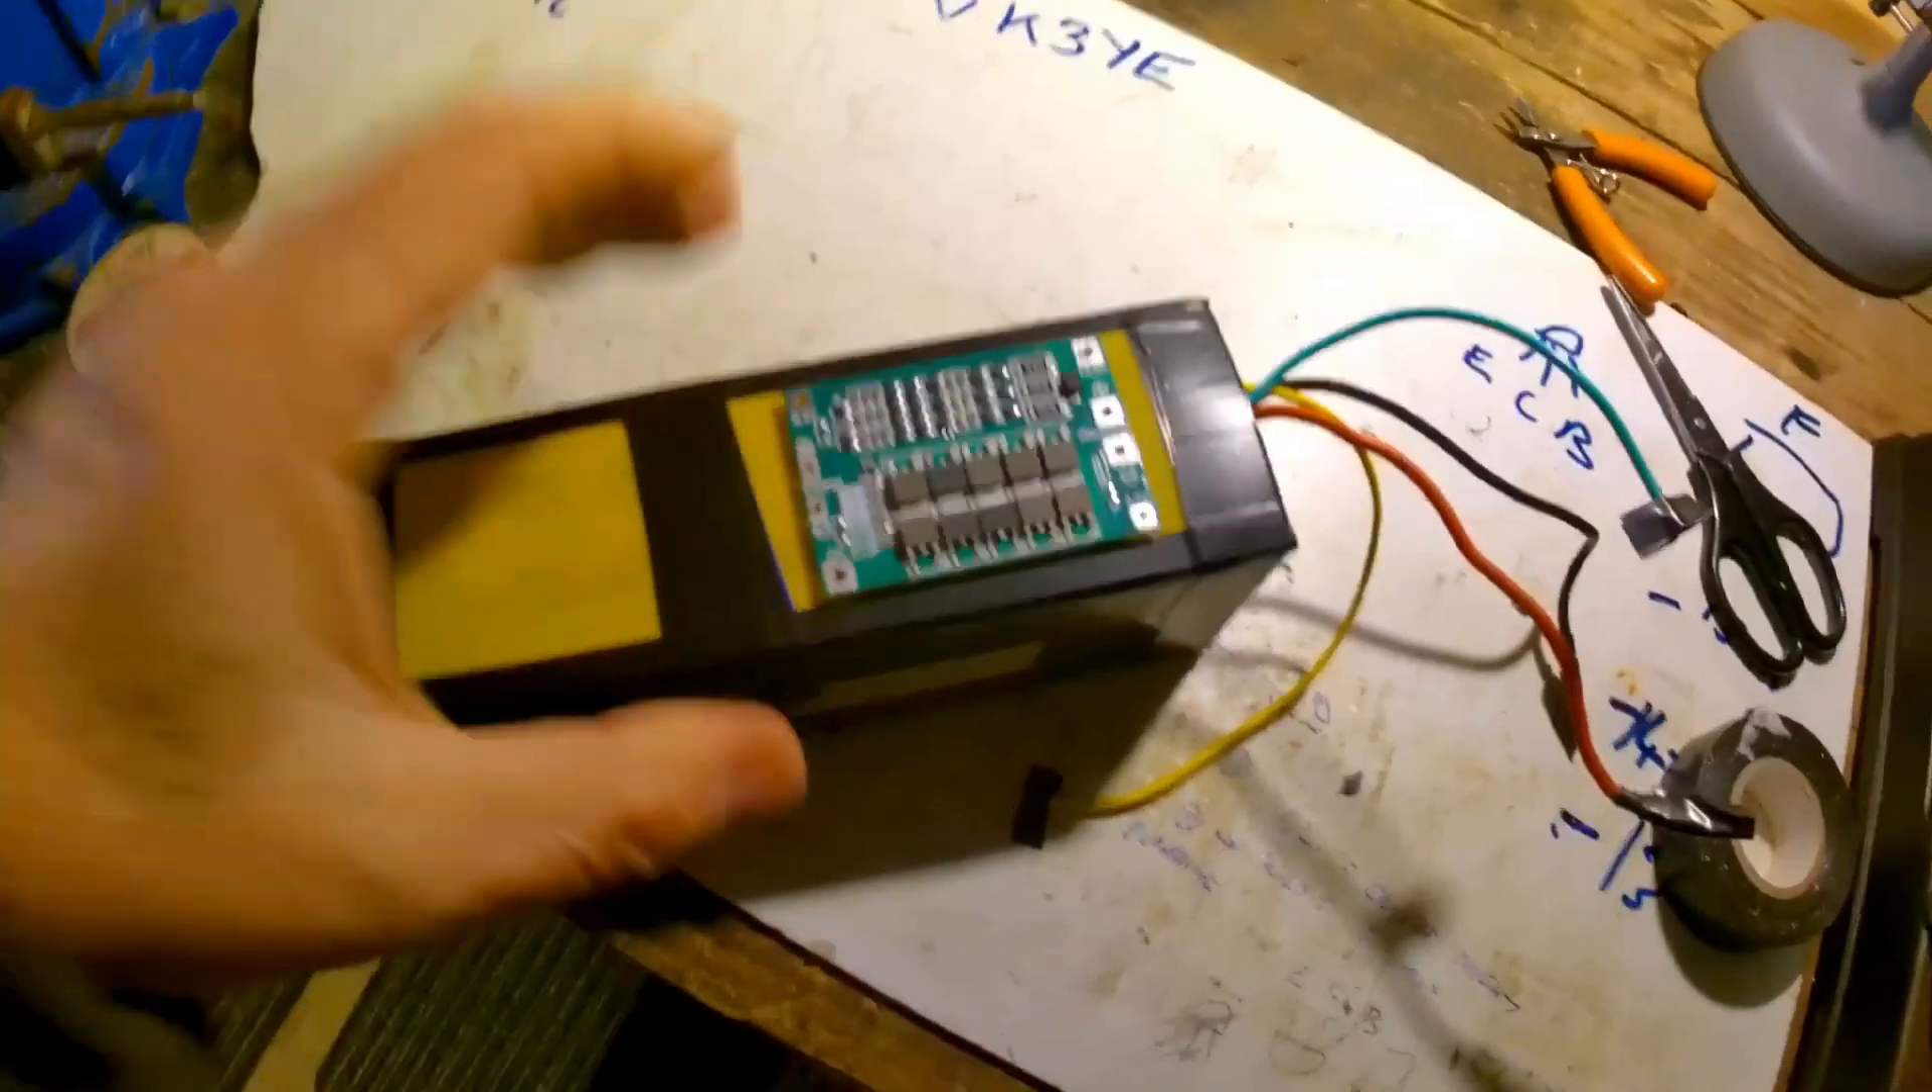Now I've put the 60 amp board on.